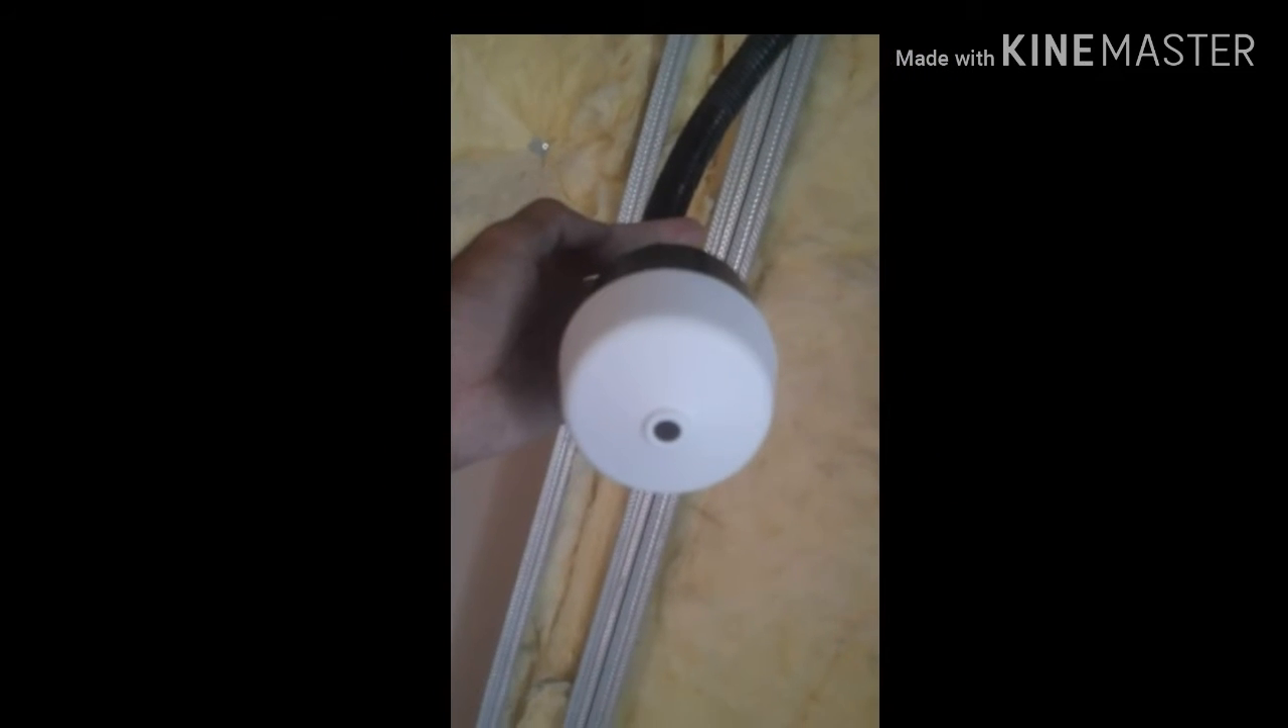یہ پیچھے سے وہی بلیک پائپ ہے اور آگے سے کور بند کر دیا گیا ہے۔